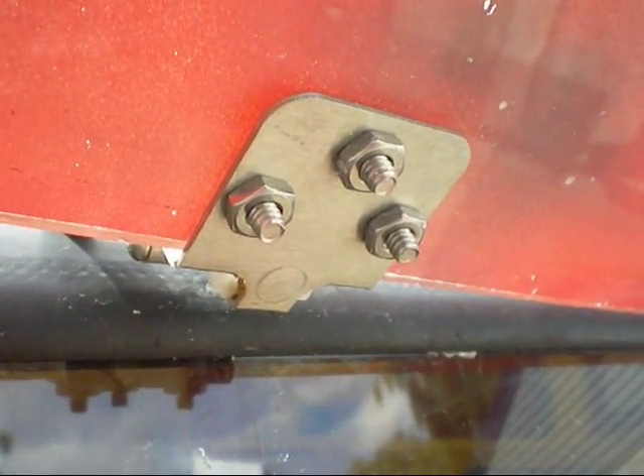This is the setup down below where I've got the hinges bolted to the old window.